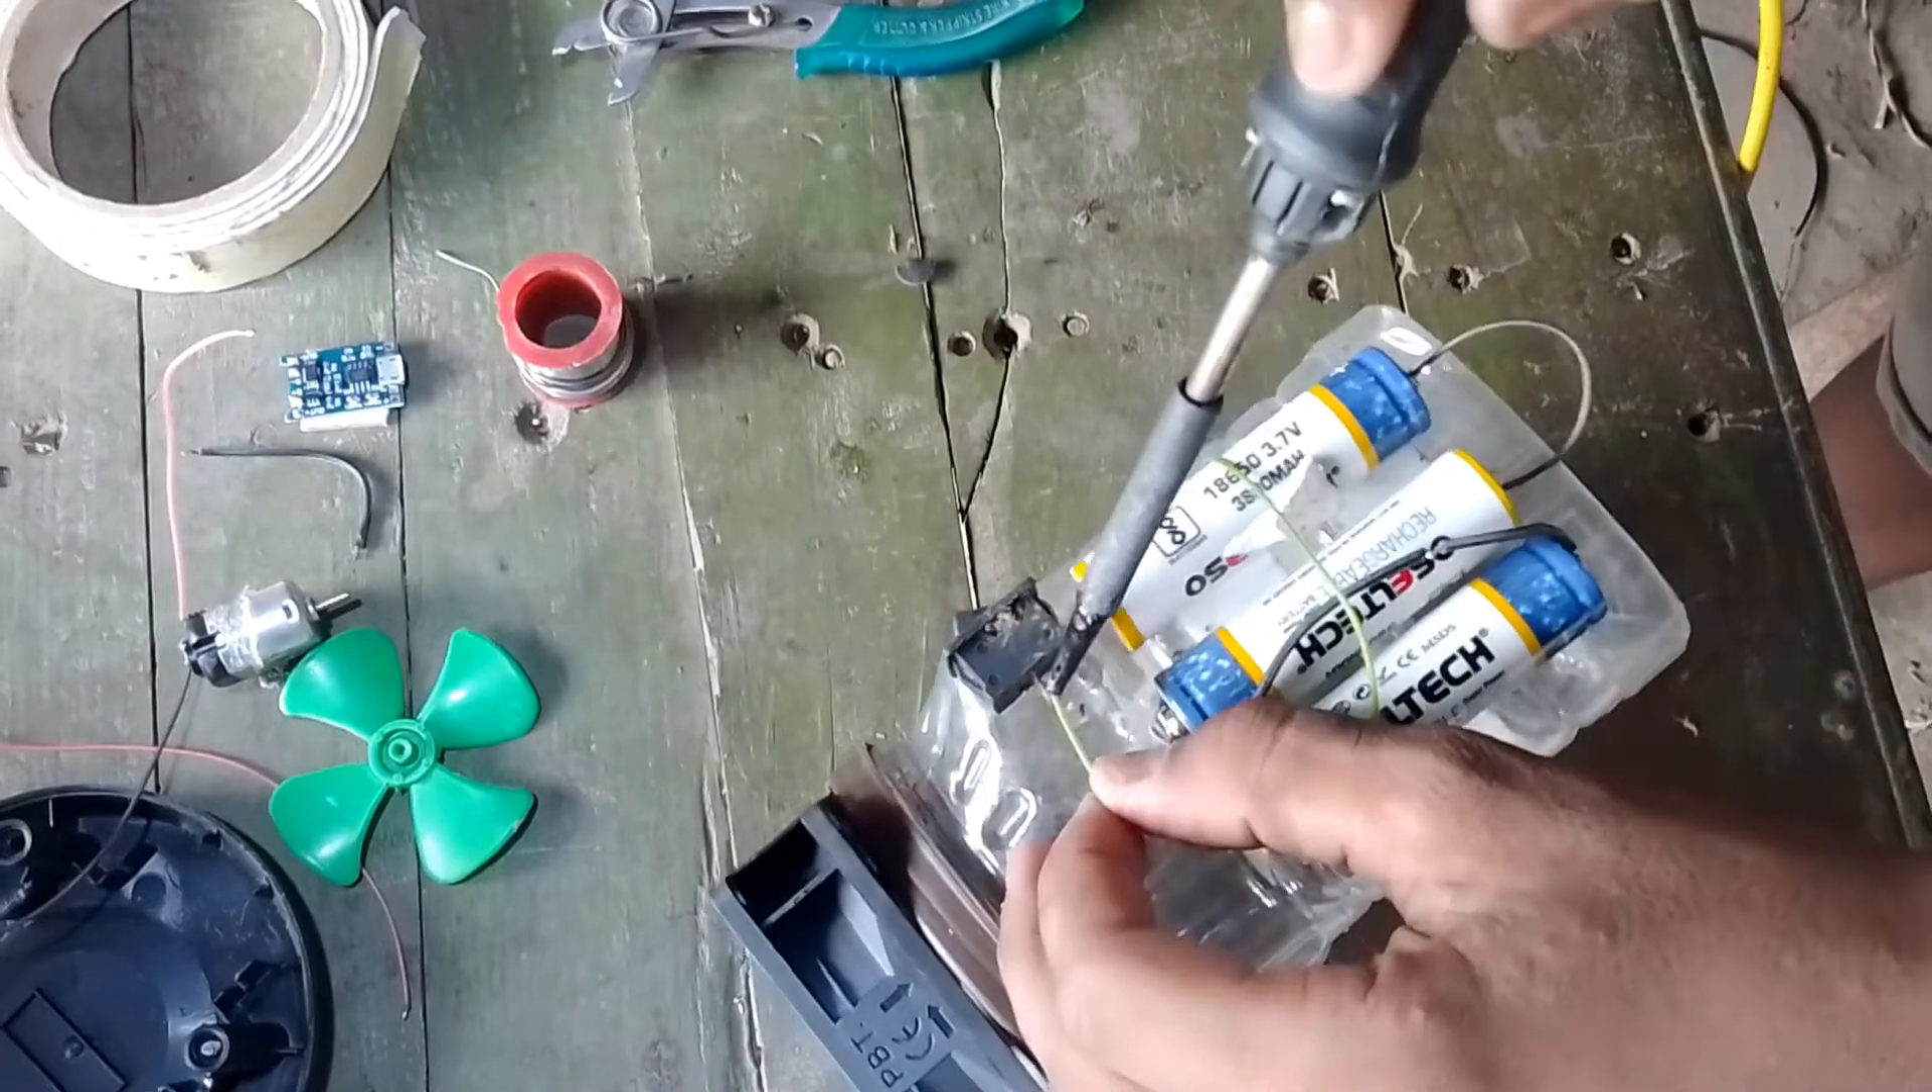देखिए हमें तीन बैटरी यहां पर सेटिंग कर दिया है।